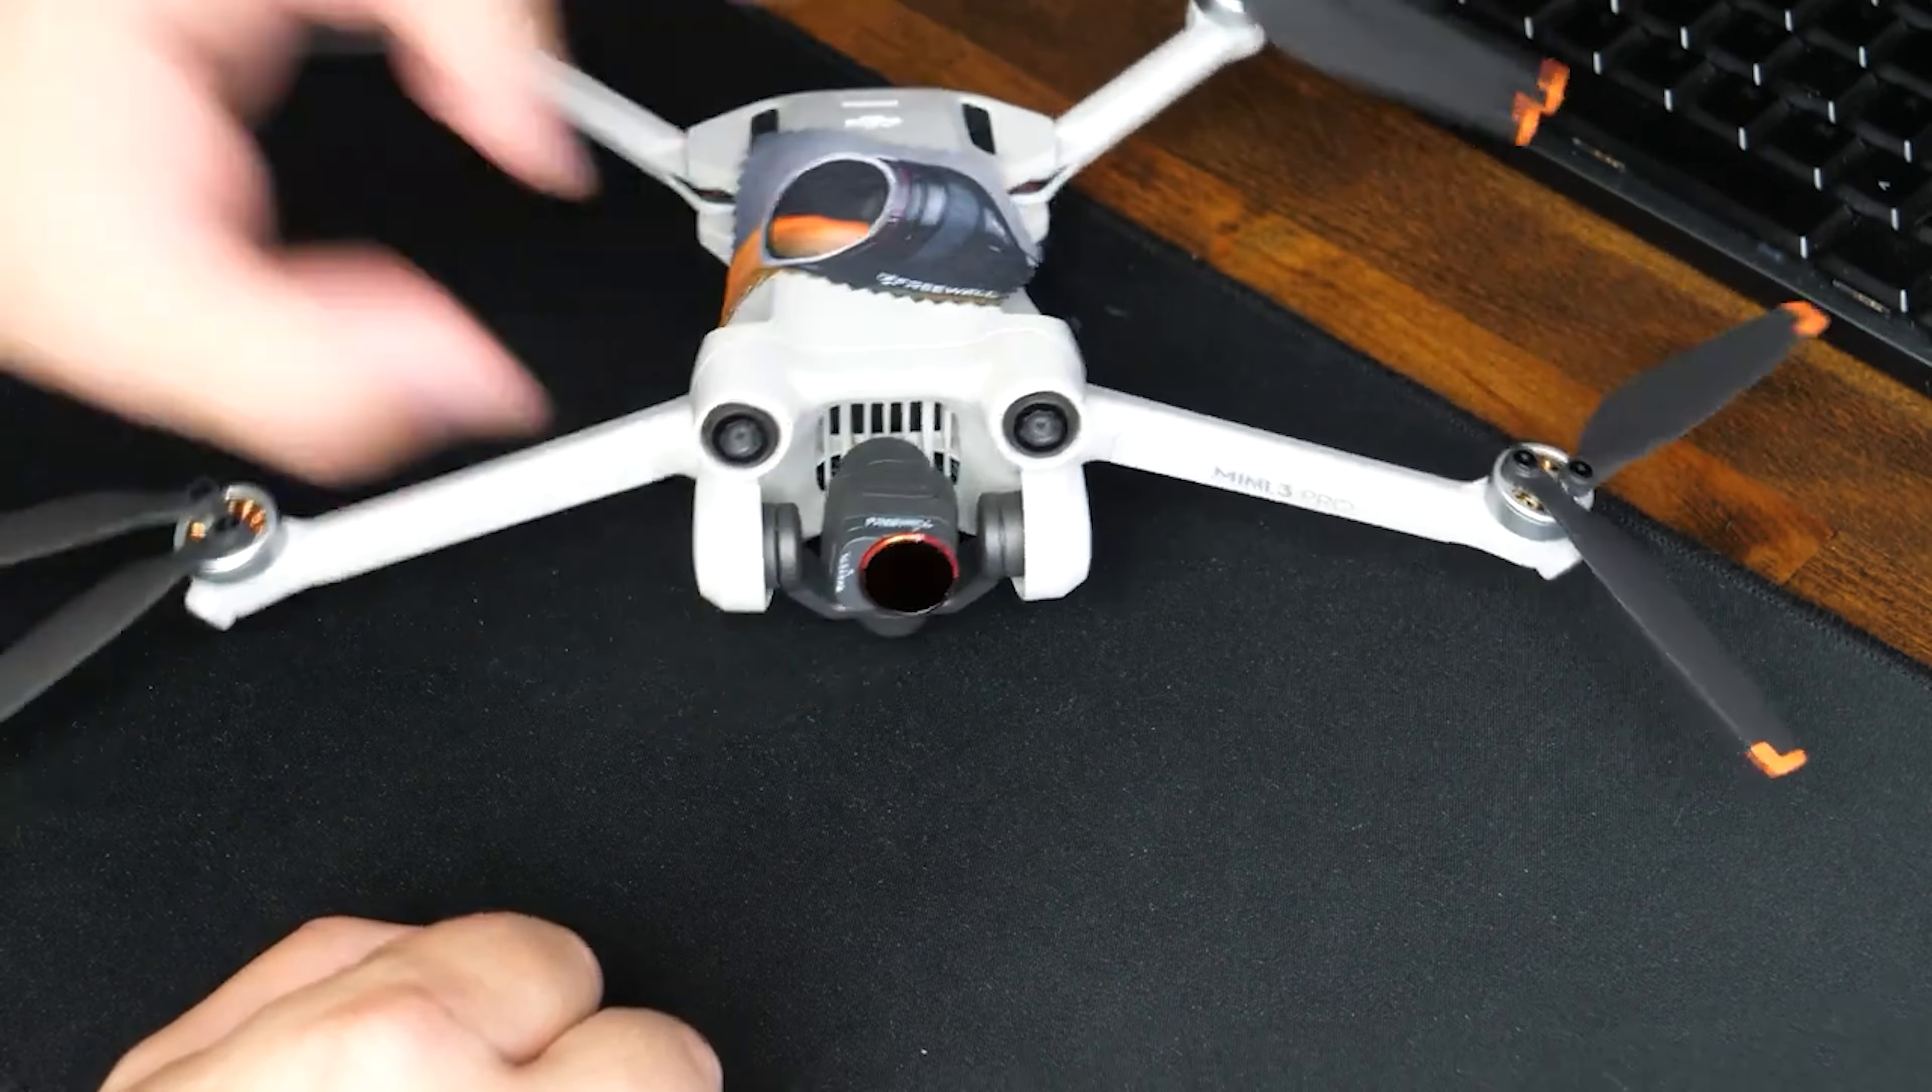Your ND filter is now installed.